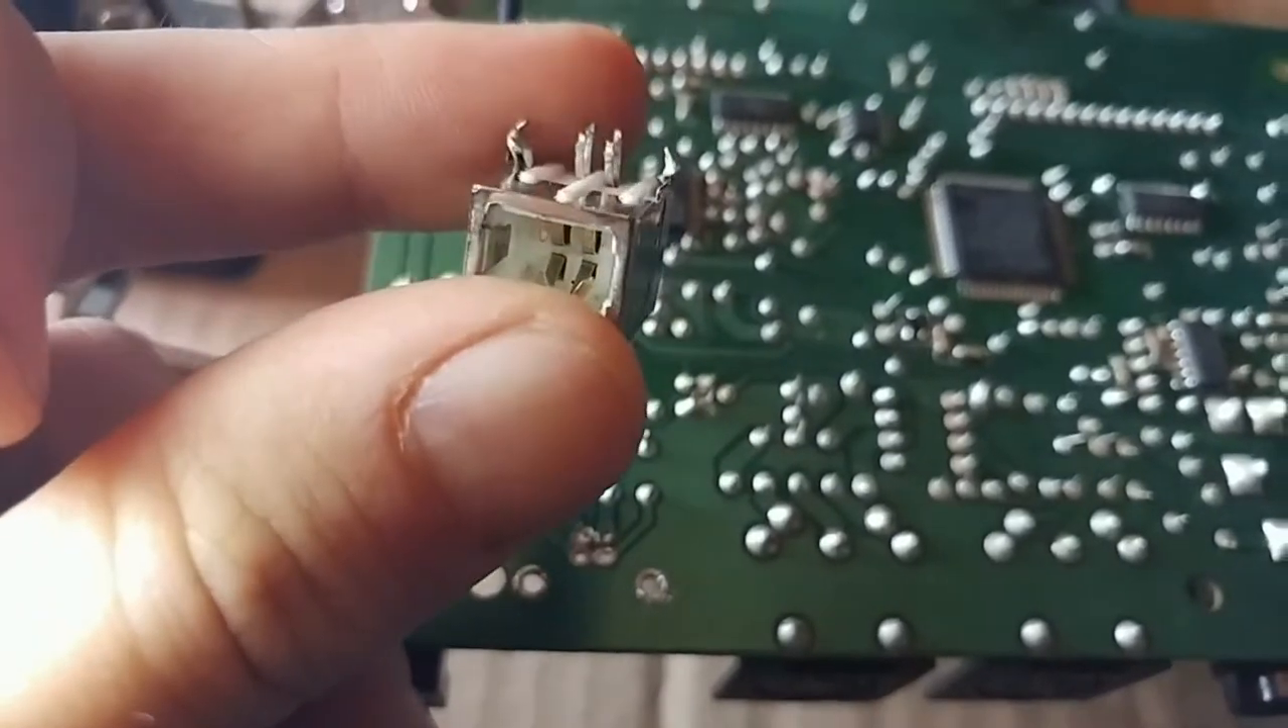Okay so uh i've got the the old socket off um finally.